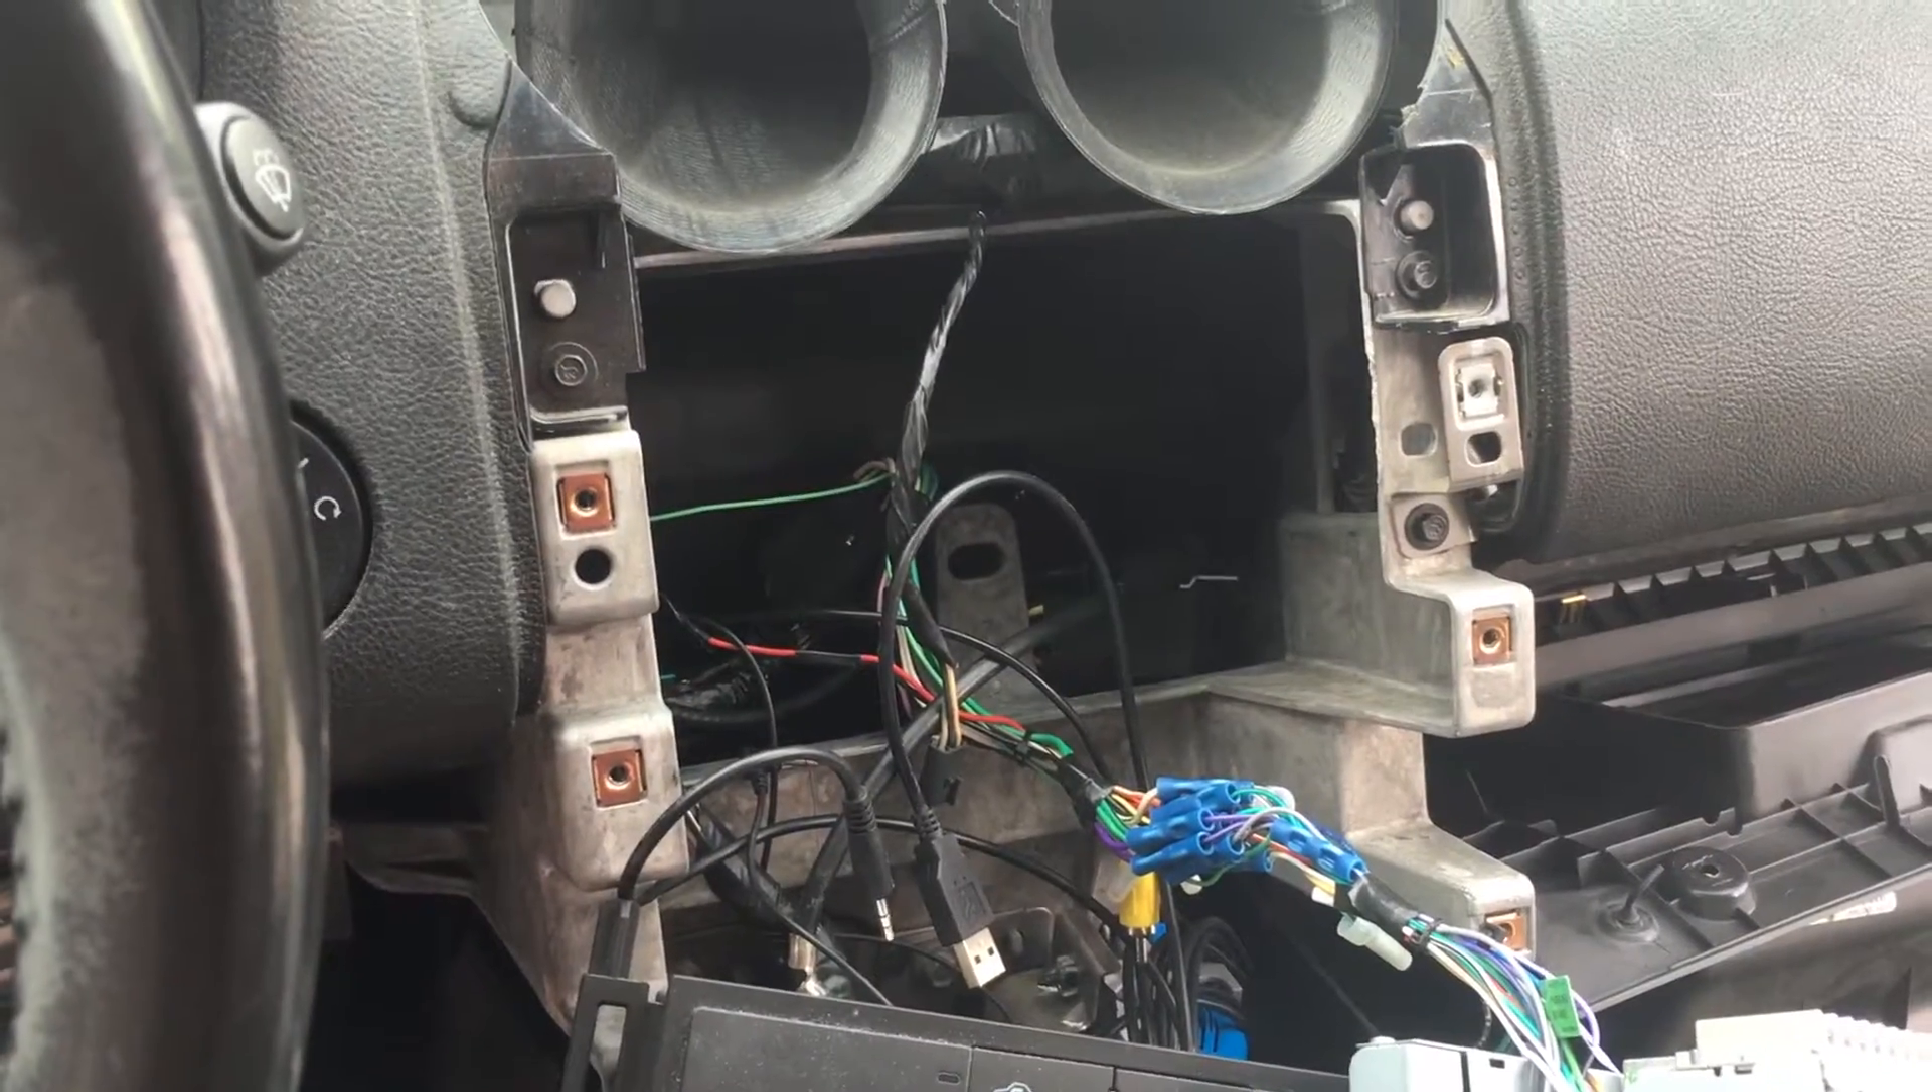Okay, so we've gotten the dash all apart.